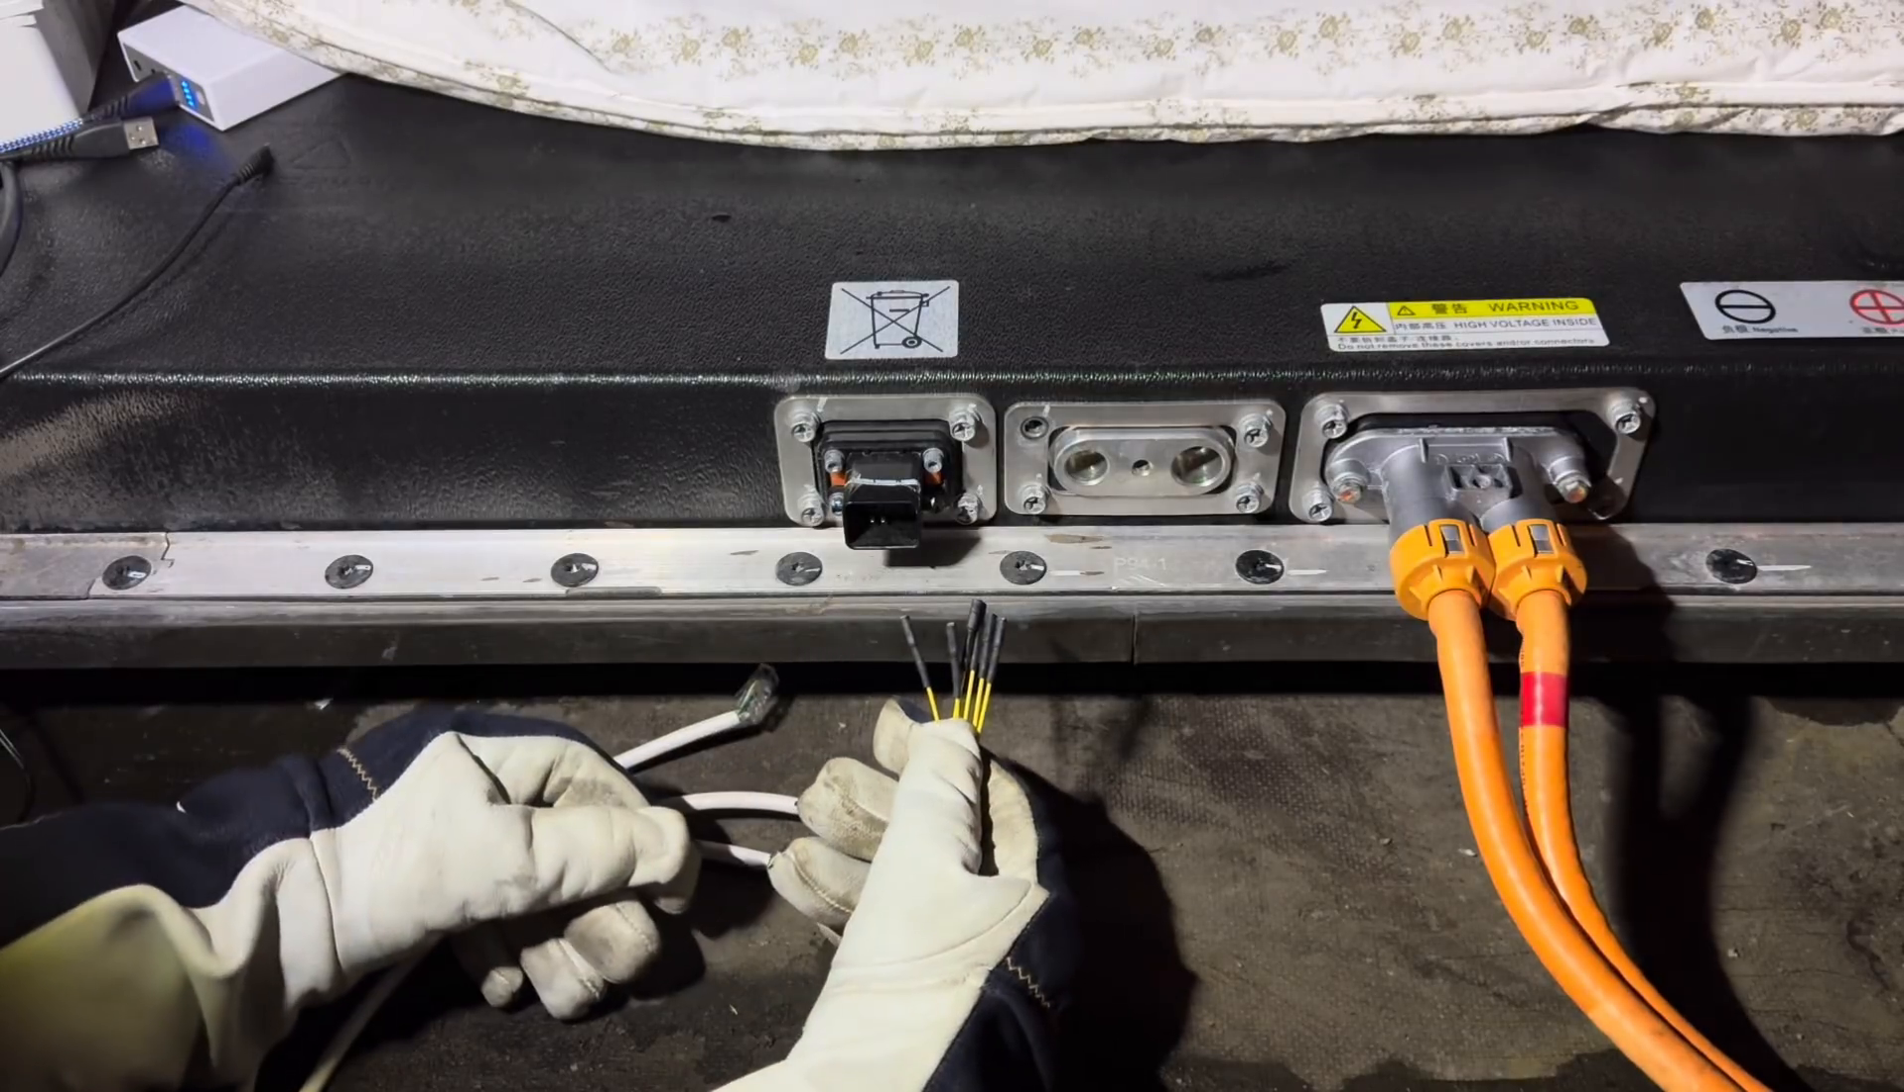Alright, so the high voltage connector is now in place.